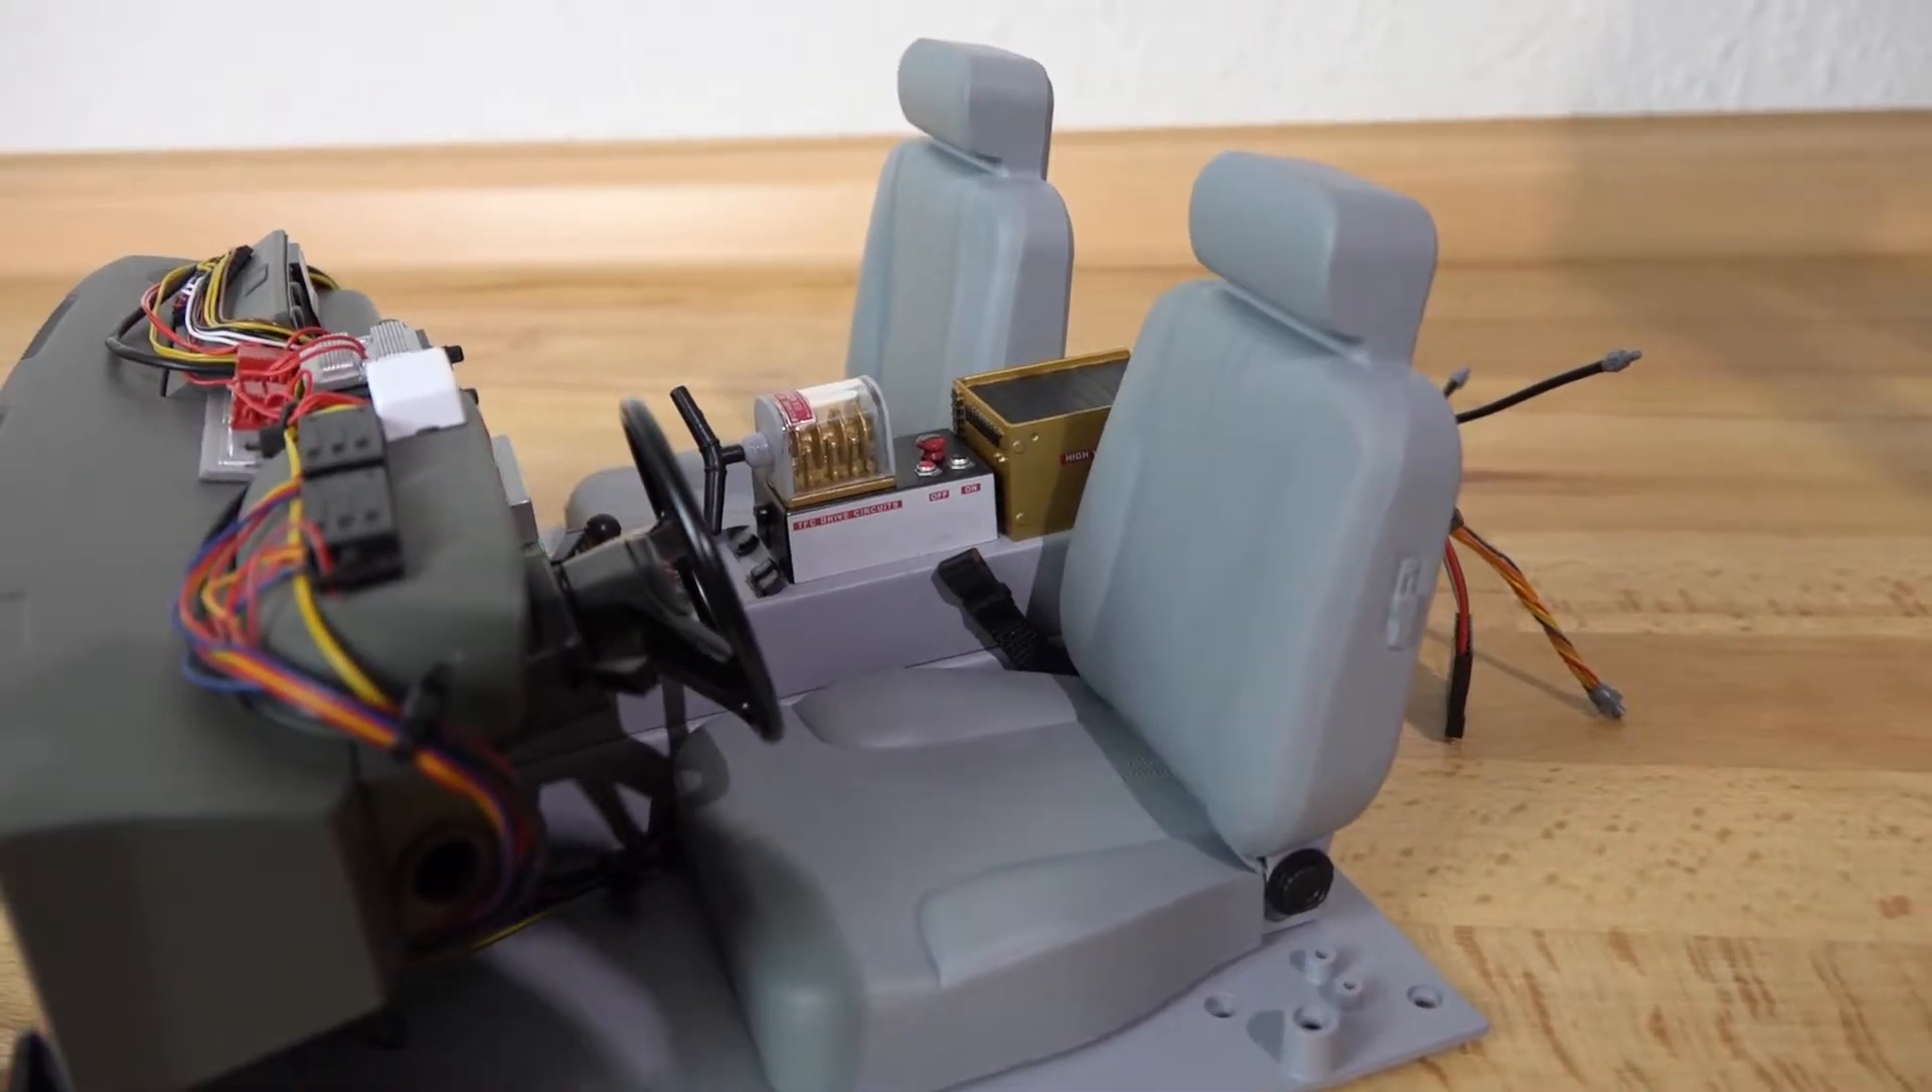So nach heft 50 und 51 sind jetzt die beiden sitze drin und zwar der fahrersitz und der beifahrersitz.